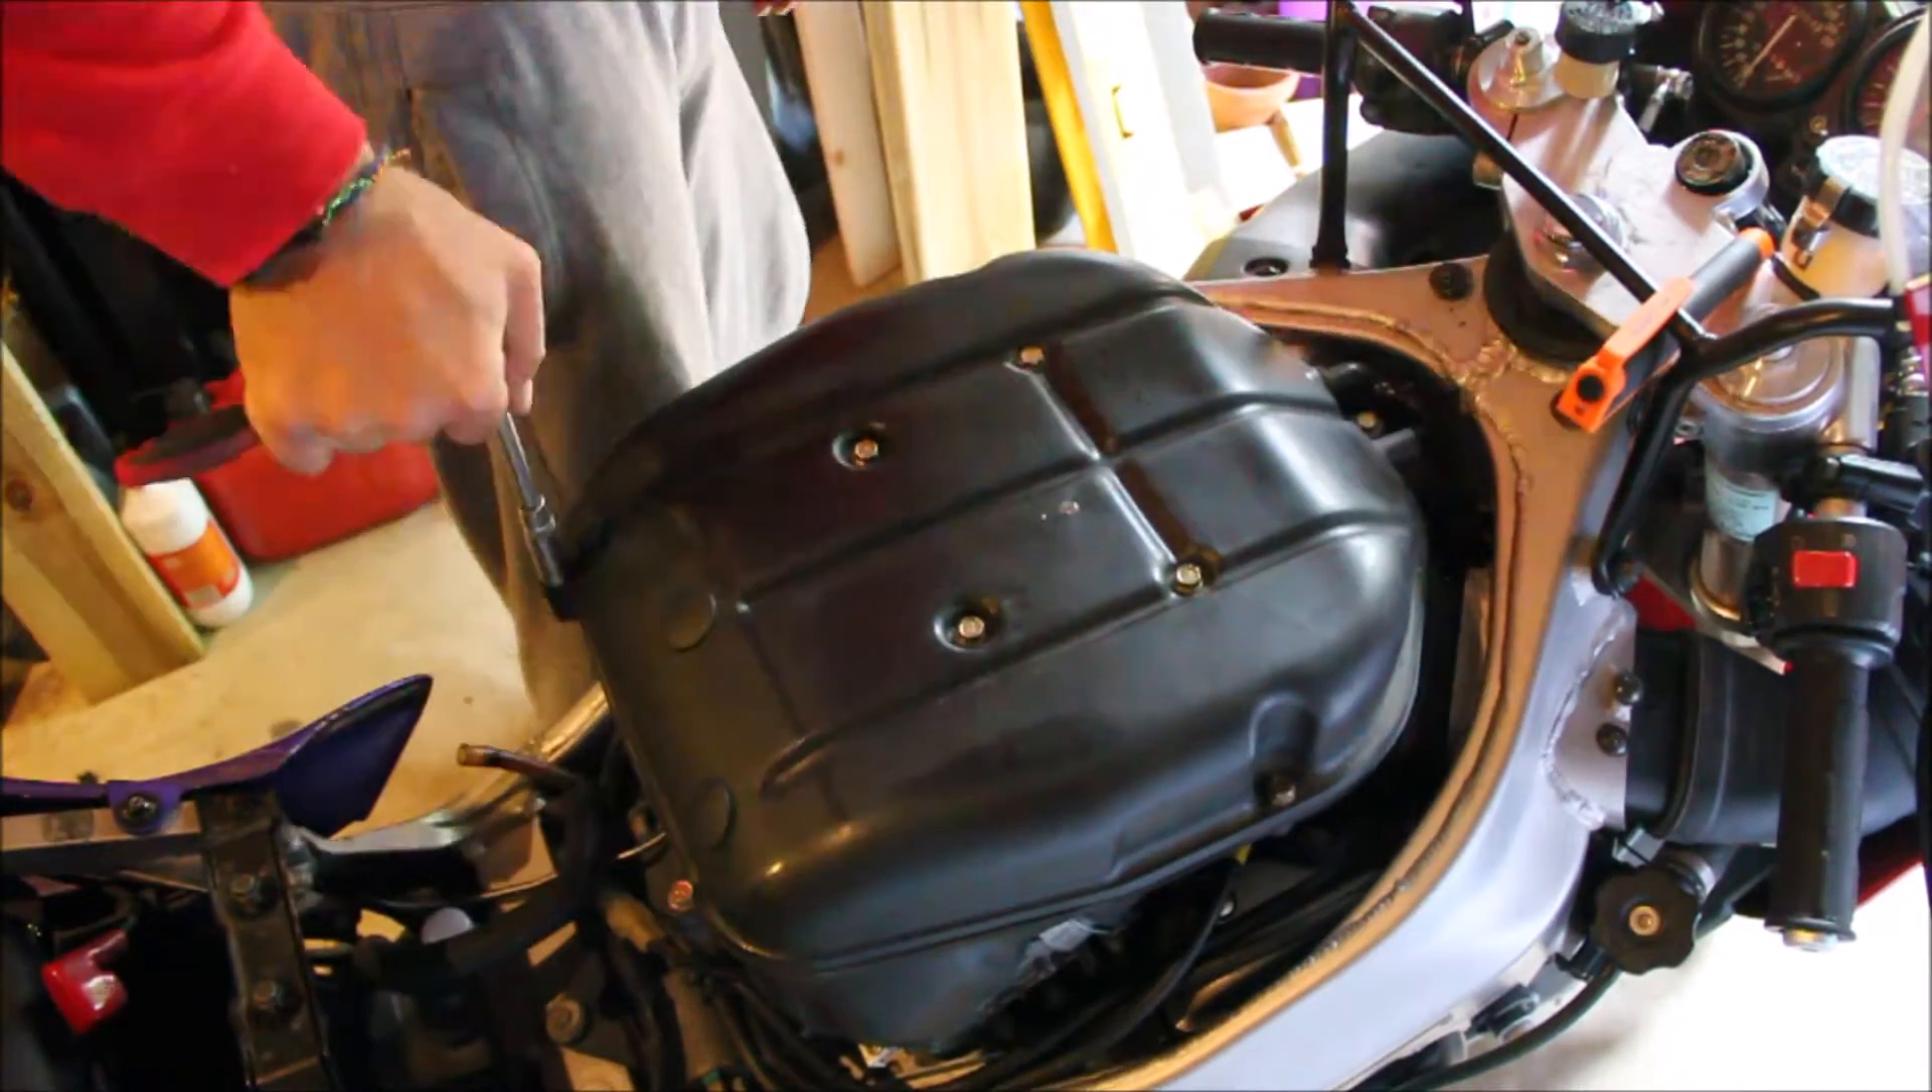Voilà, tu vois, la boîte à air, elle est remontée.